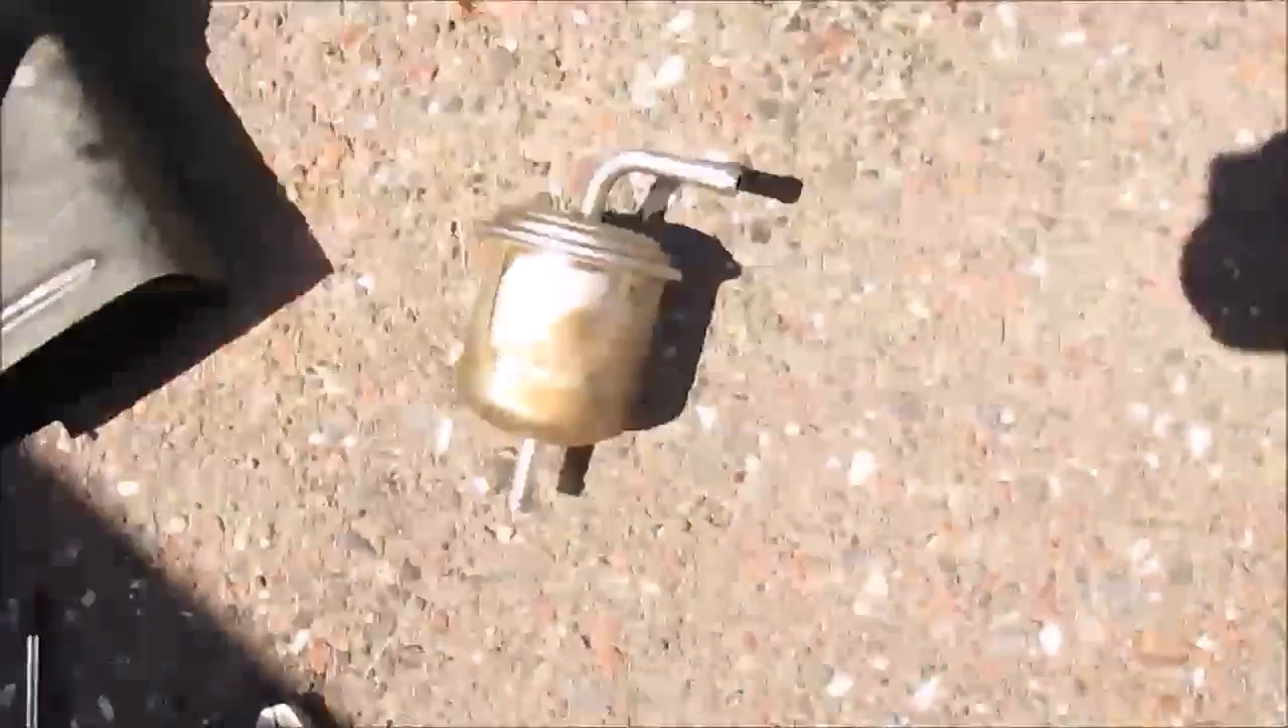After lots of wrestling, pulling, and cursing the old fuel filter is off.